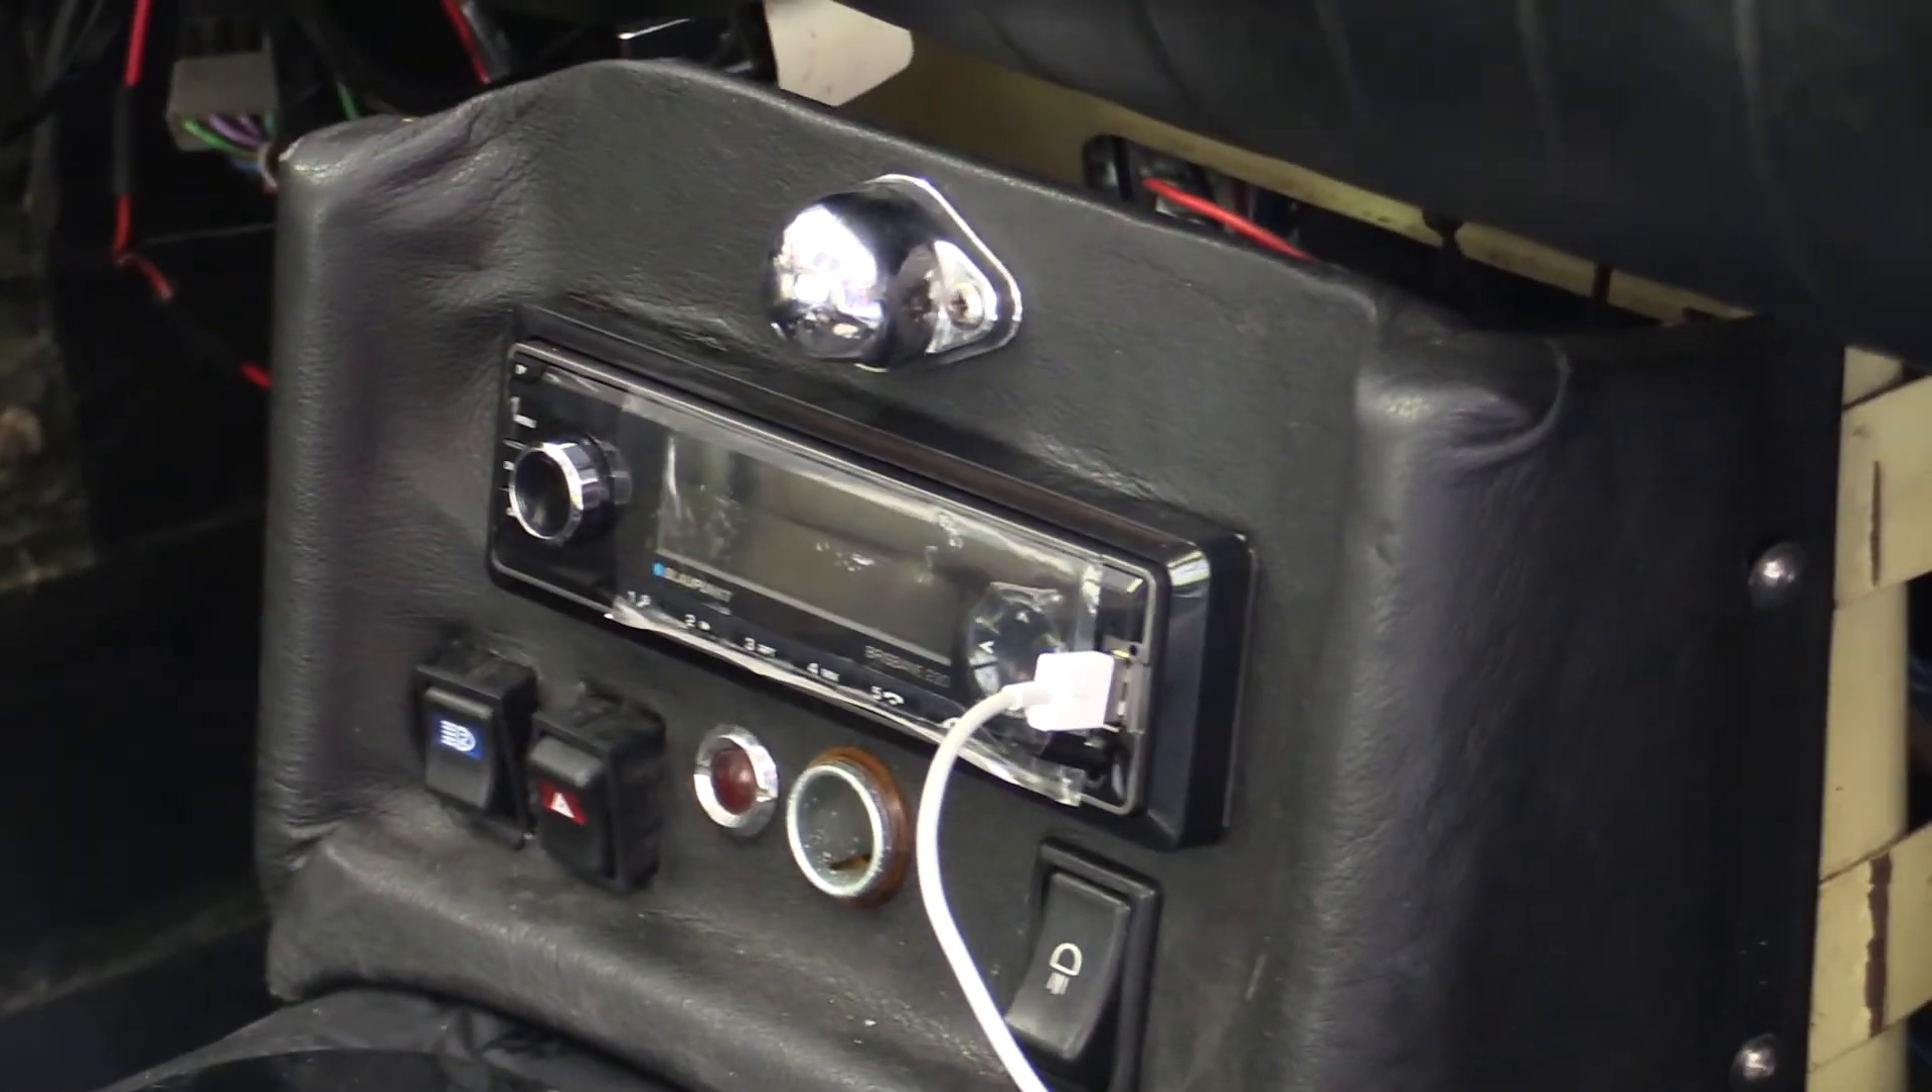Okay, we finally got the radio installed in the car.